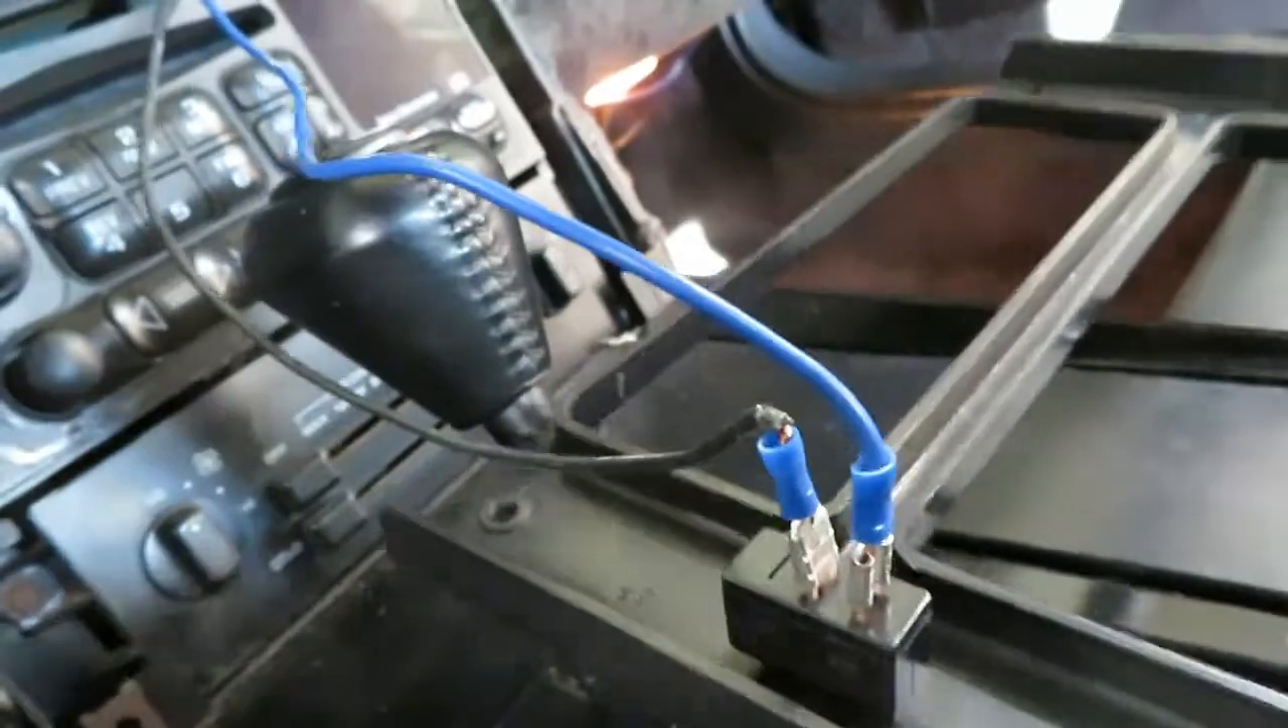I got the wires run. I have the switch plugged in.